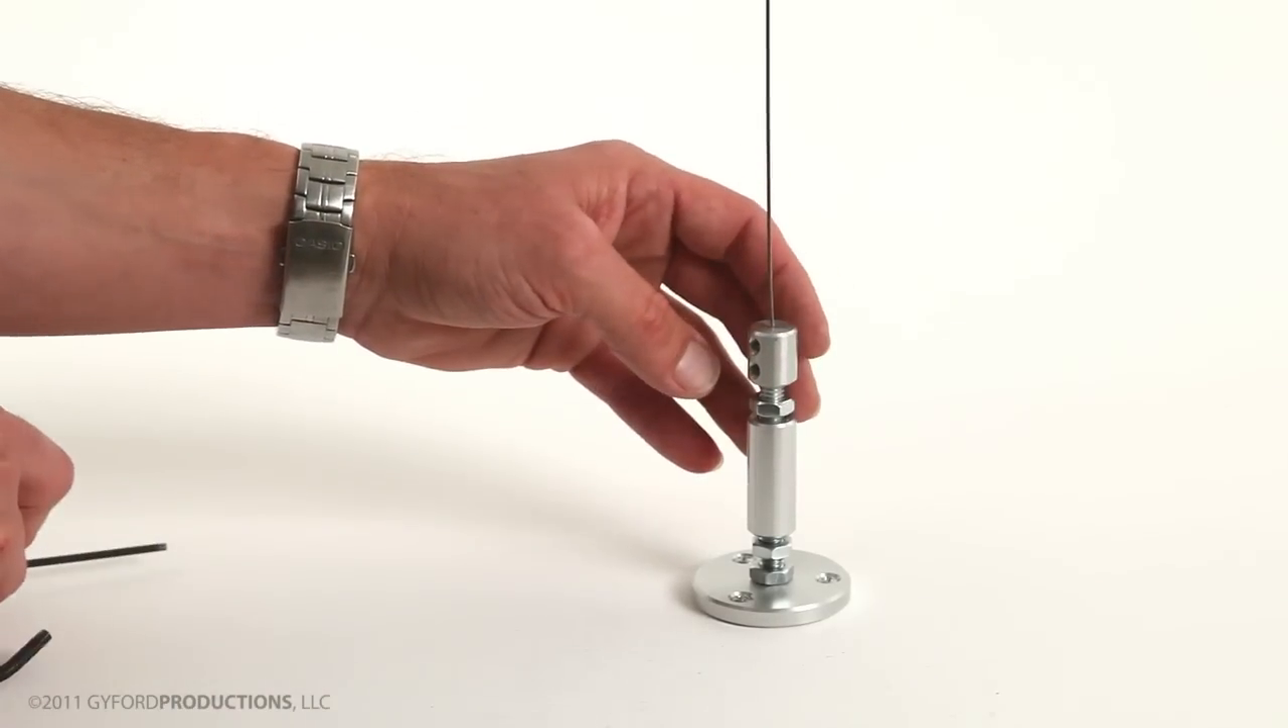And our wire's in place. All that's left to do now is tension it by turning the turnbuckle body.